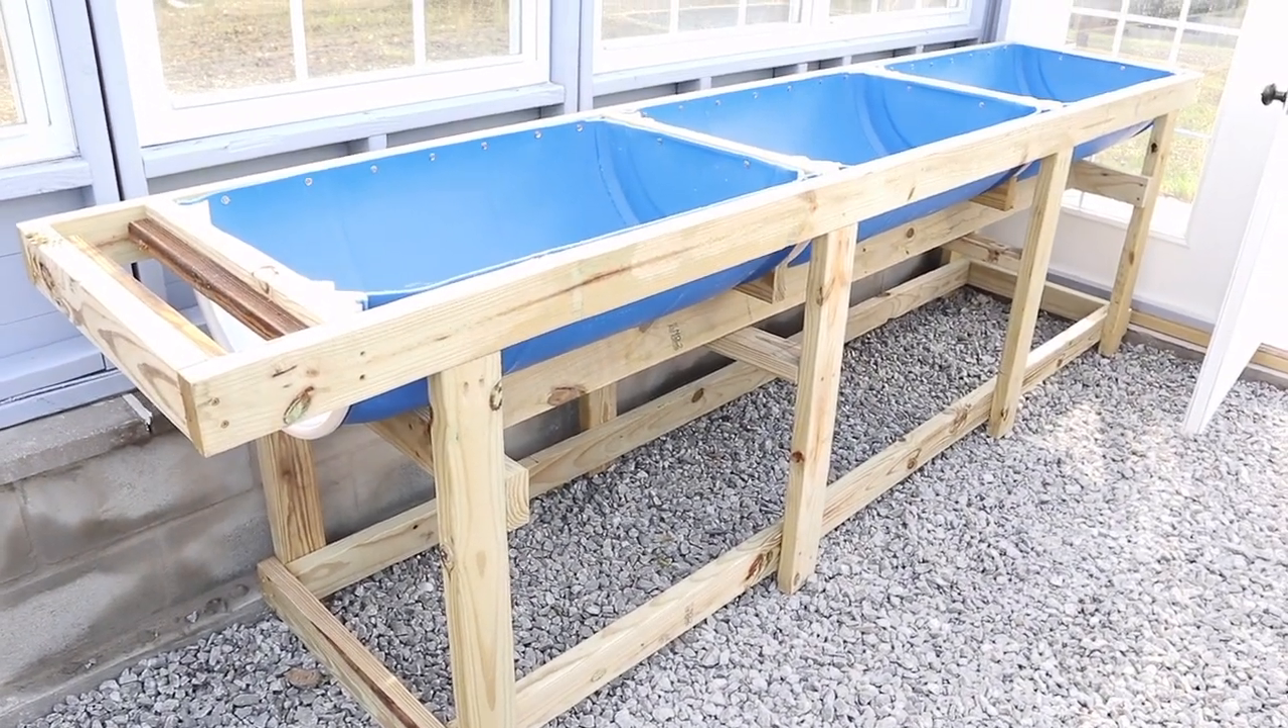I still got to come back and build the shelf underneath but once I get that done I'll join you back here for the wrap-up.